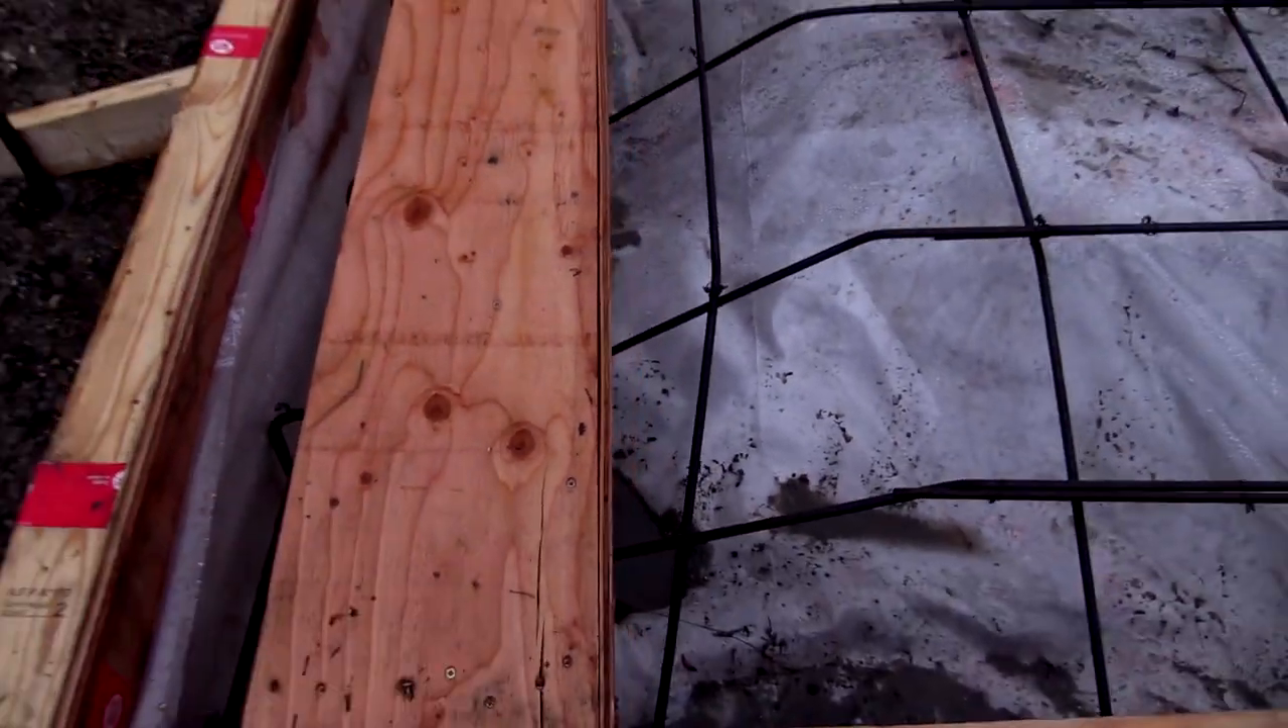My hands are just waterlogged and blistered but I got all the rebar put in tied and yeah we are ready to pour some concrete.